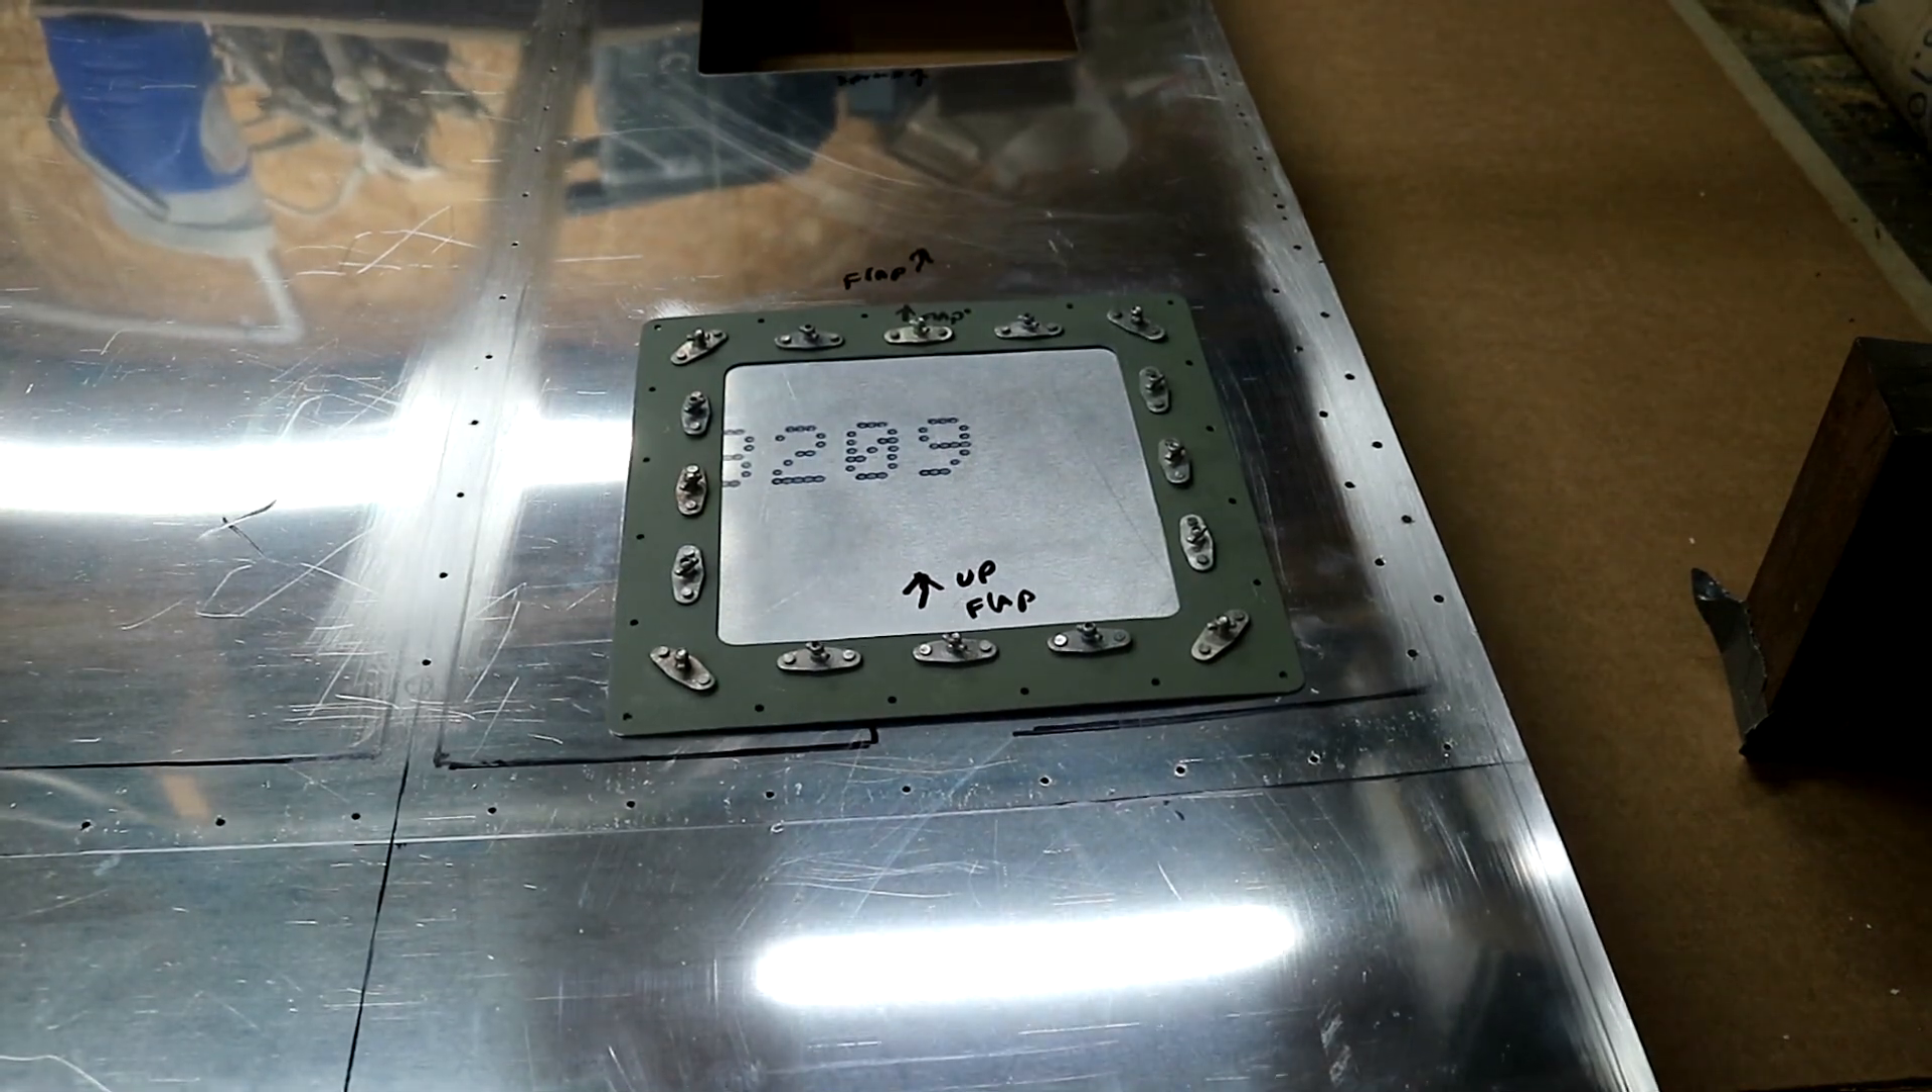I've got the ring with the cover screwed down and I'm going to set it upside down just the way it'll sit permanently.